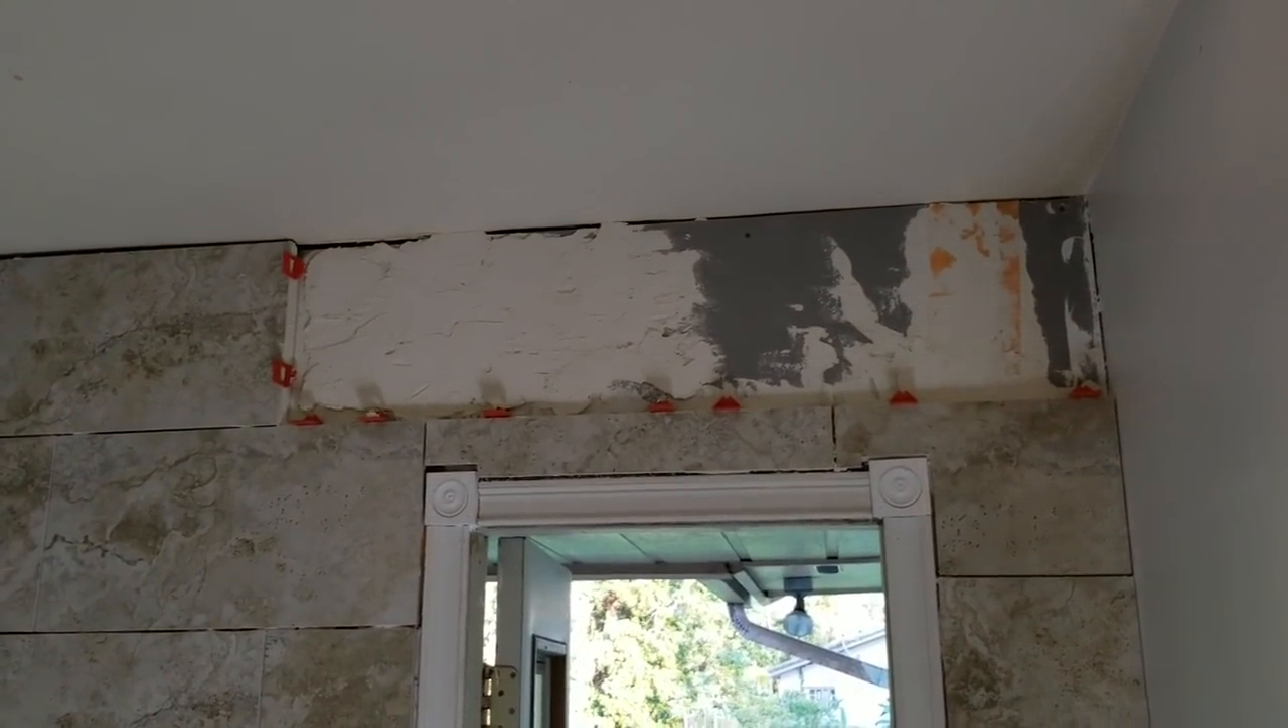So, we have just a few more pieces to go up top there in the right-hand corner.